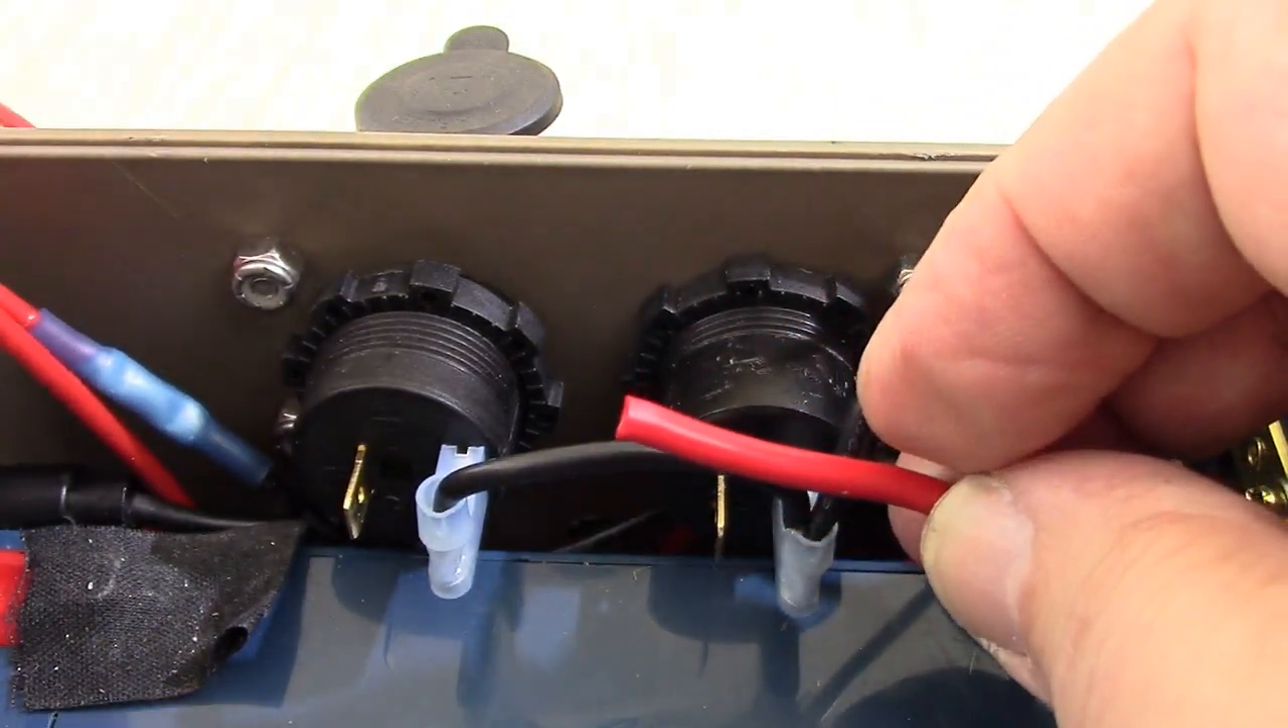So far the only other thing we'll have on this side that hasn't been connected is this red lead.